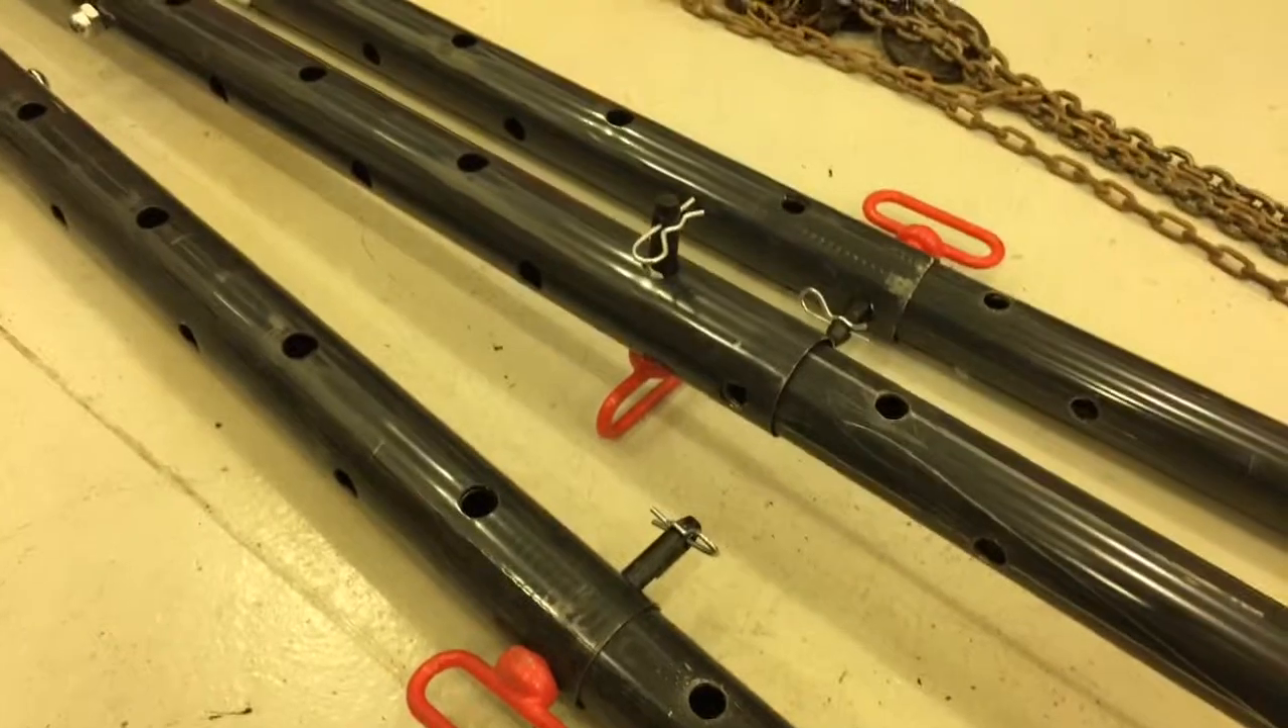I've got the three hitch pins put in.